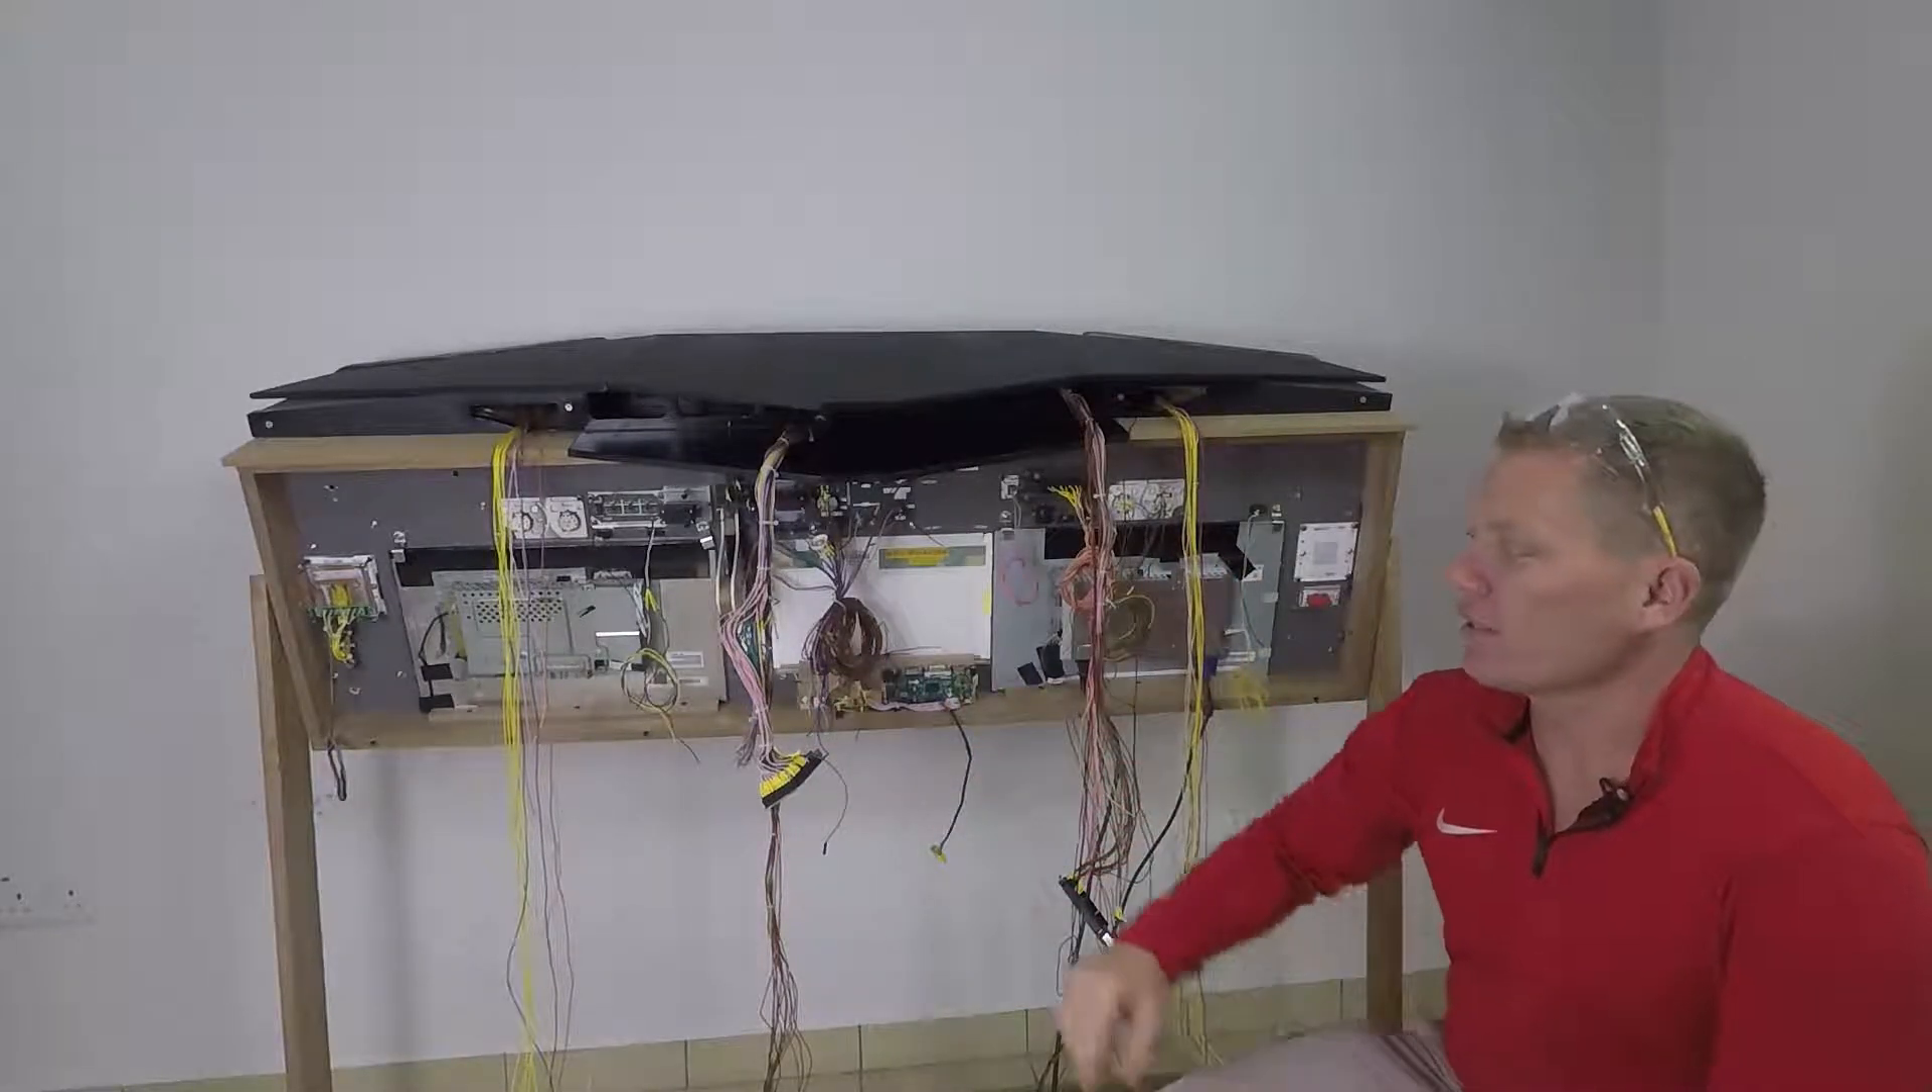Now you can see all the guts inside the MIP and all these wires that we've got to connect.